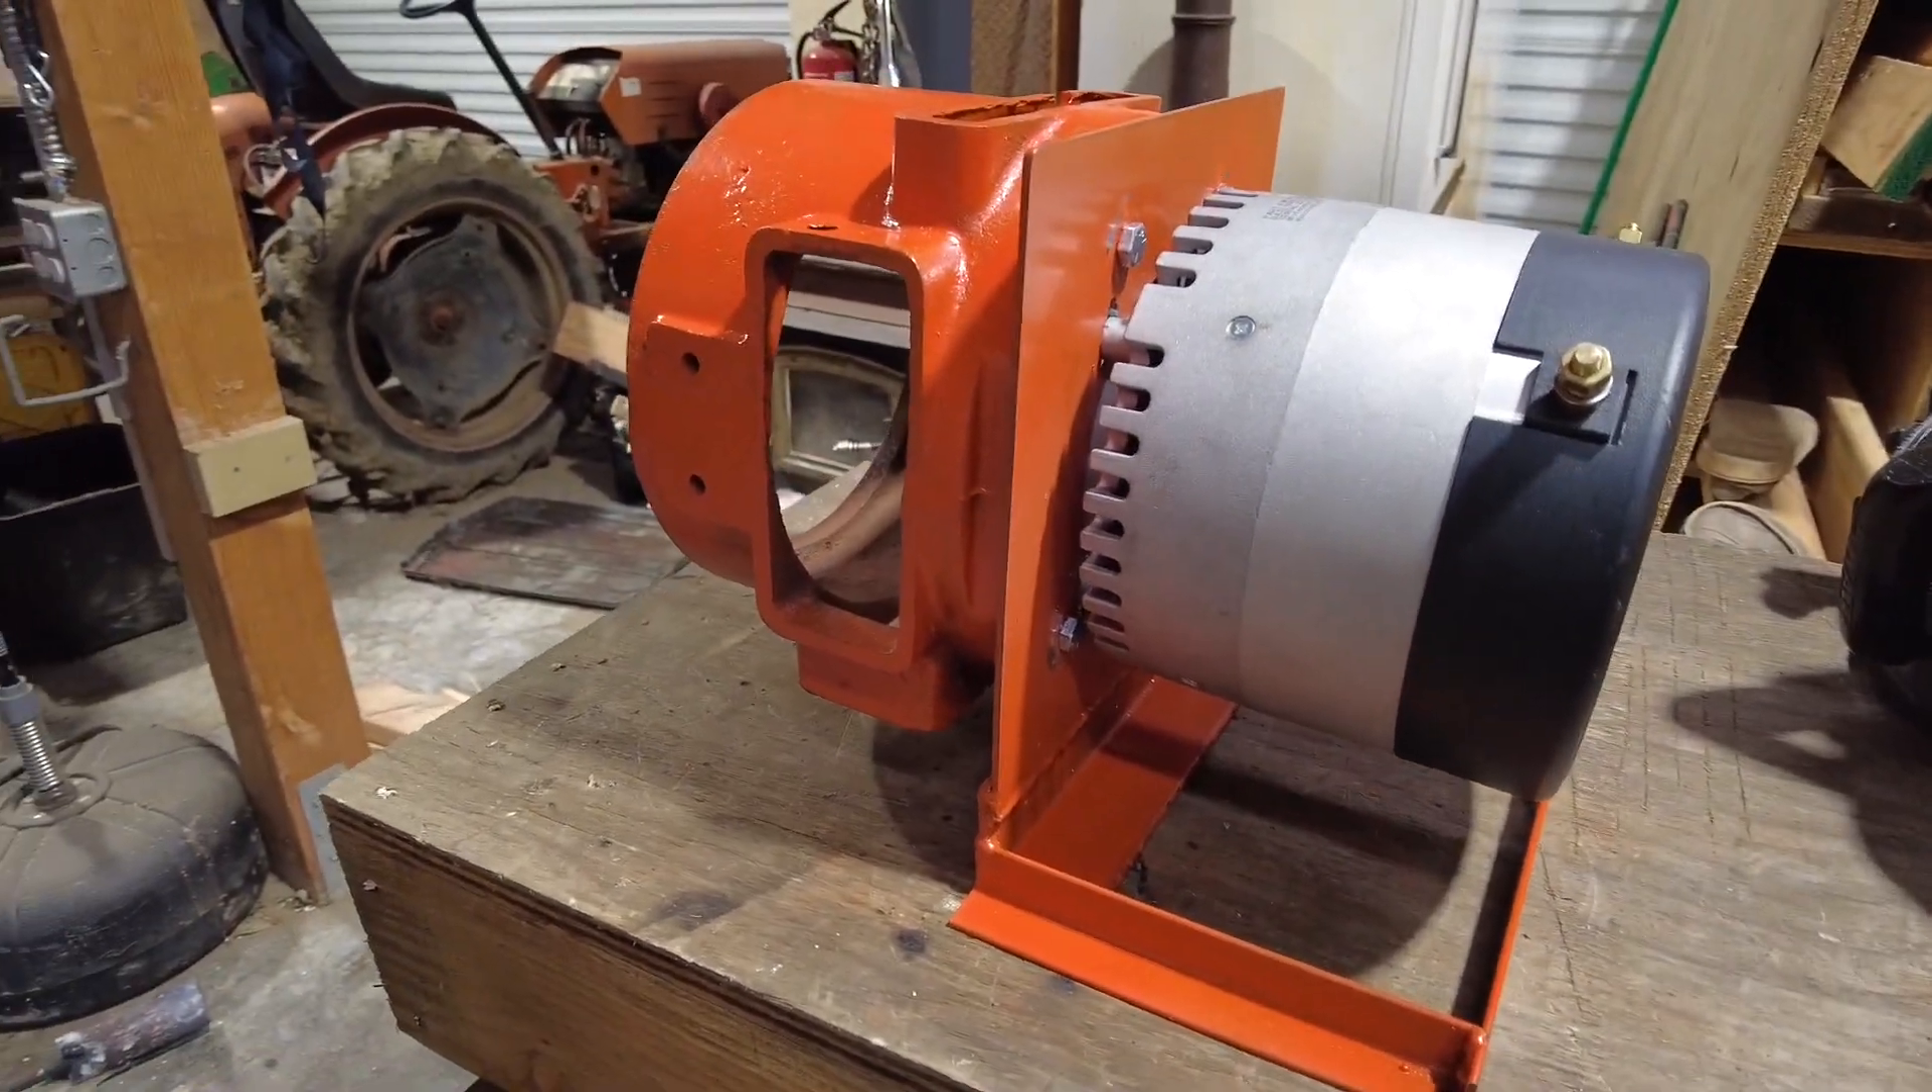My motor mount, my motor are on.